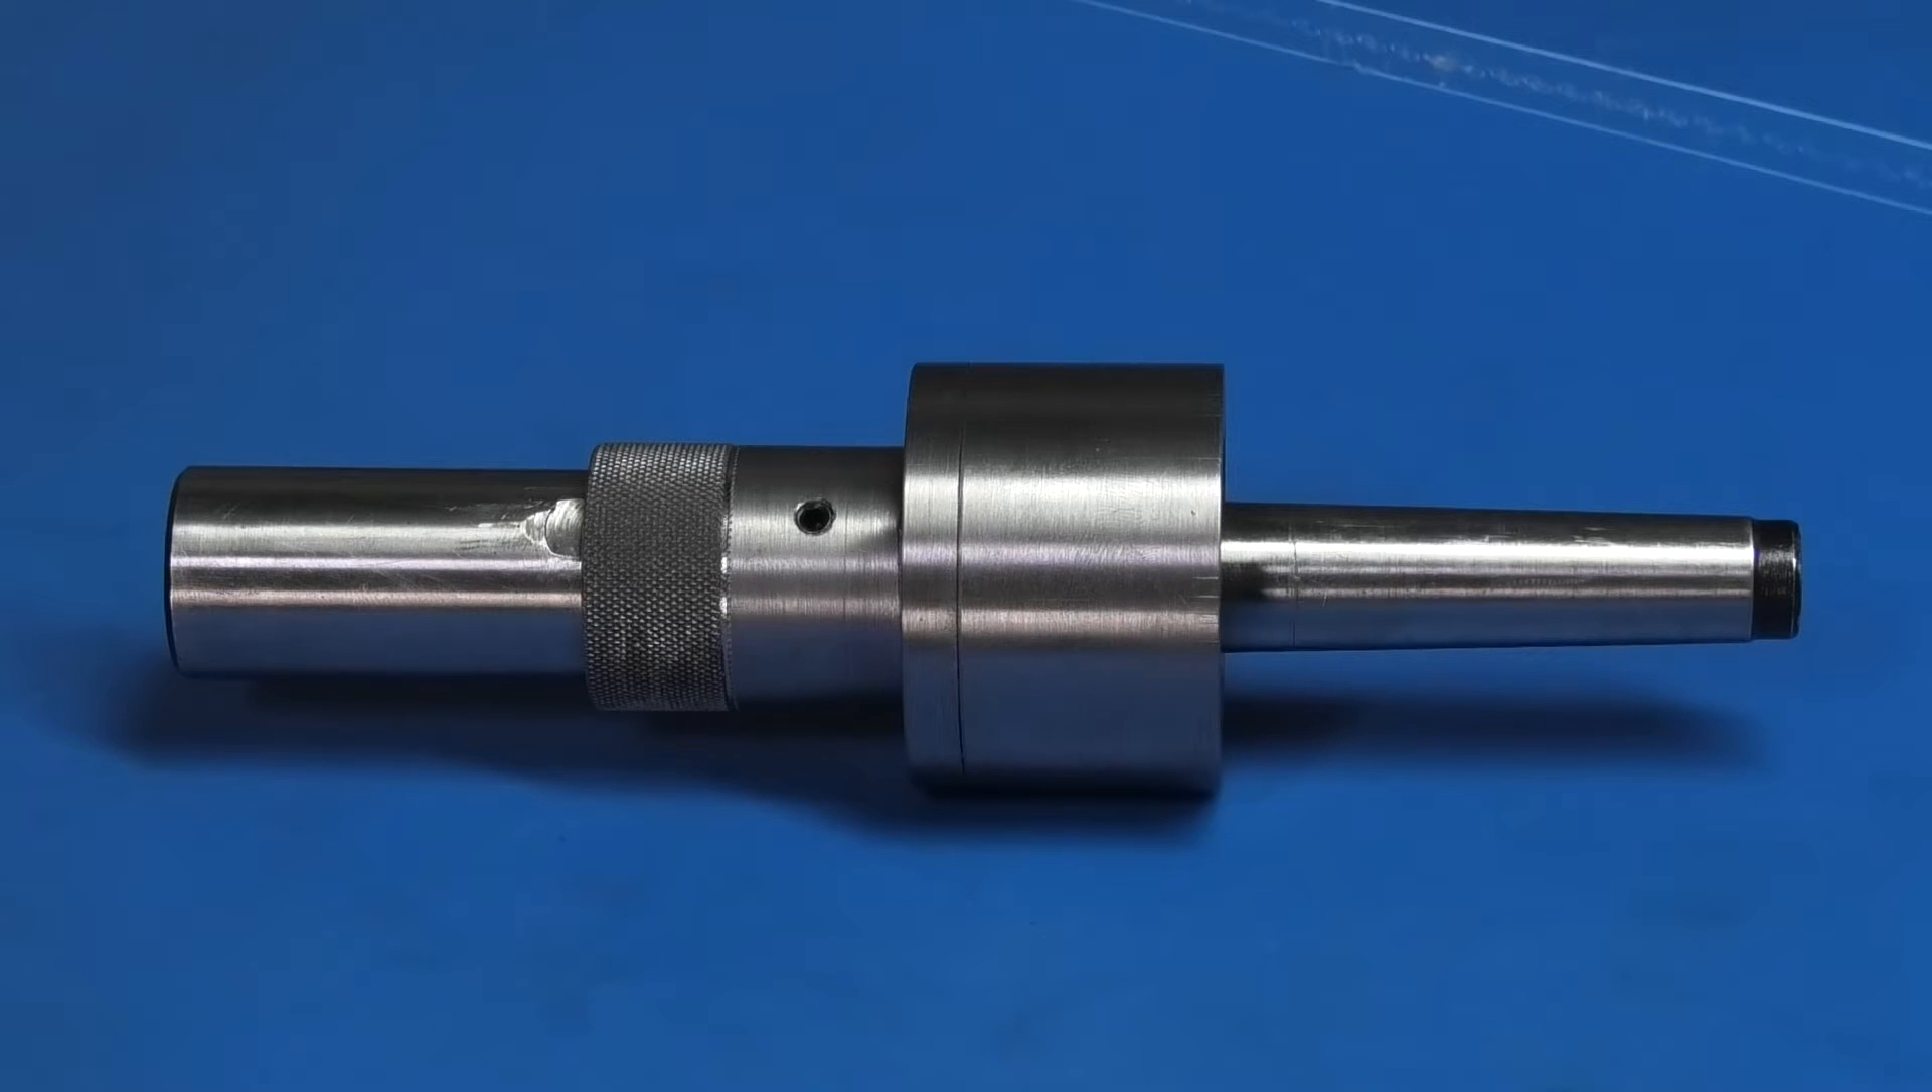That's the finished assembly with the Morse taper on the correct end.